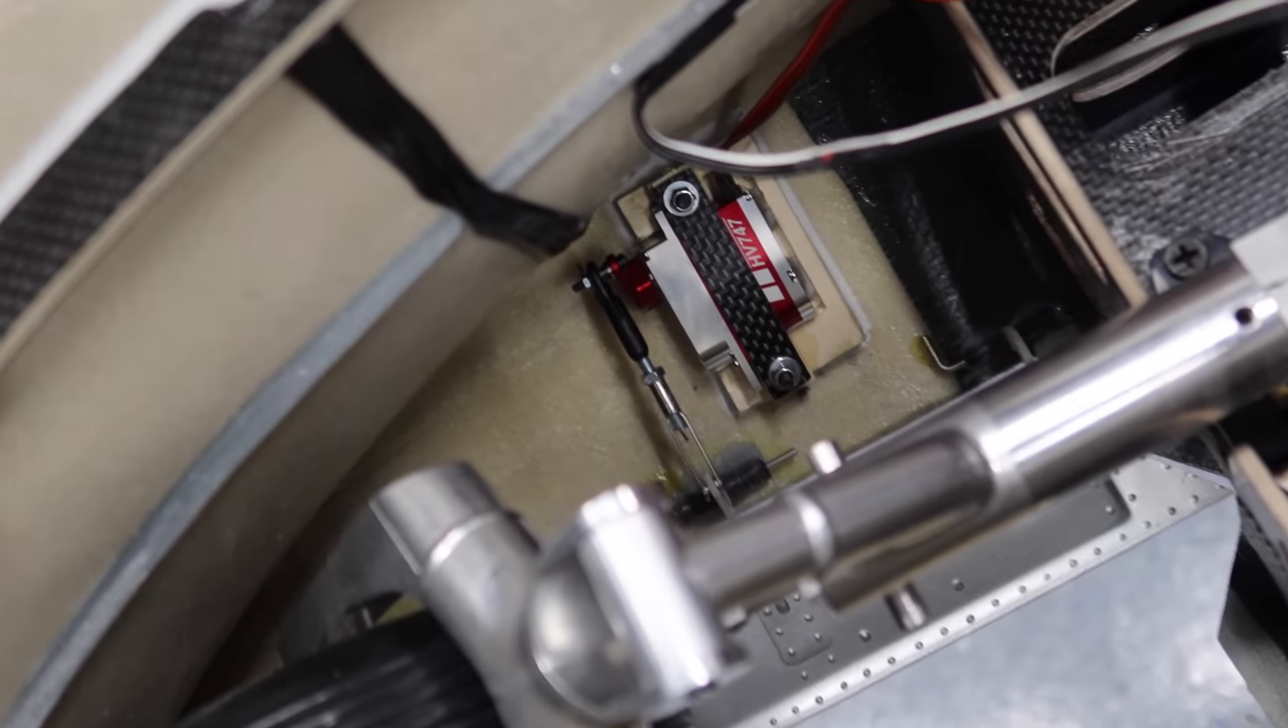So we've got the servo installed there.